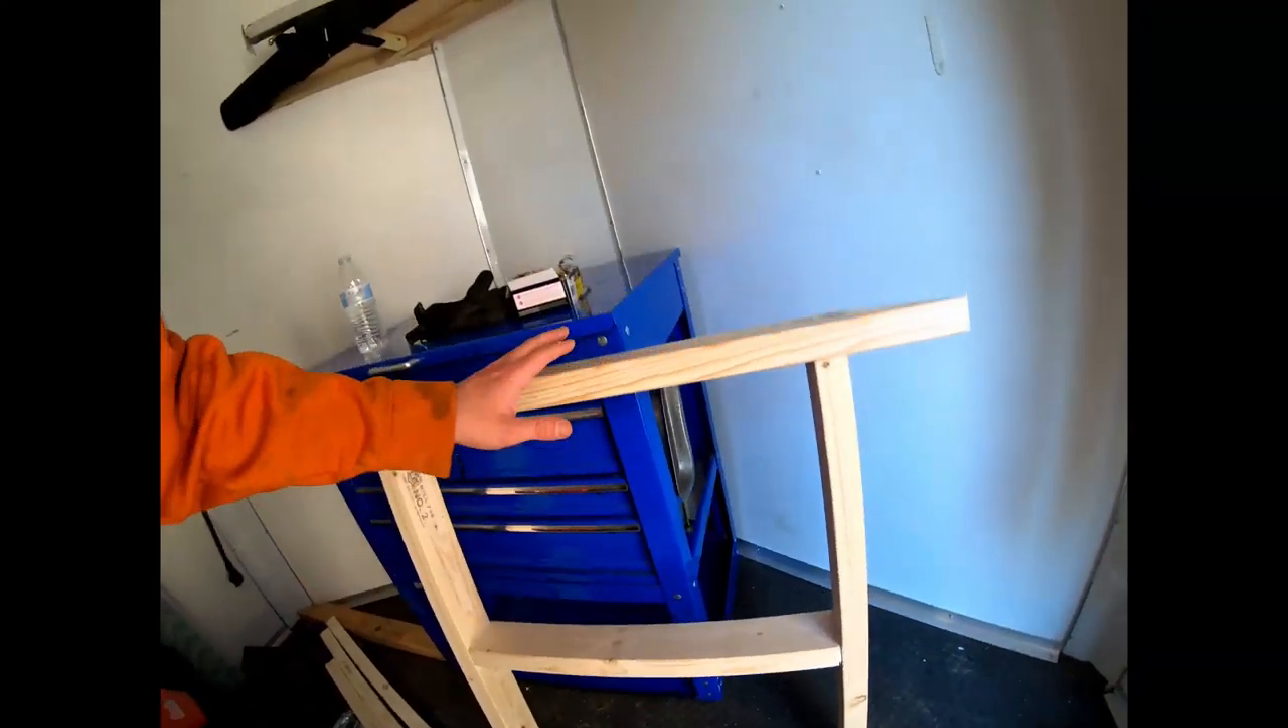So now that we got the skeleton frame right here made, you see there's going to be a shelf here and then there's going to be the tabletop up top here.